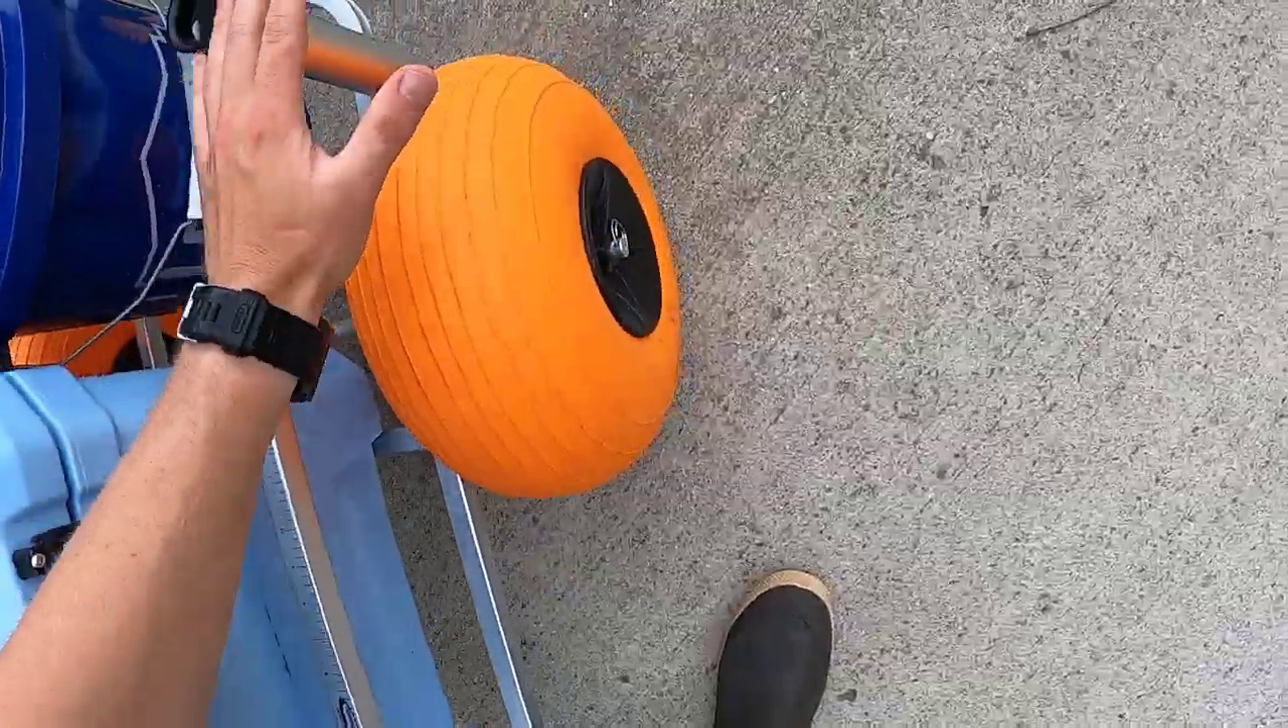All right guys so as you can see we've got our beach tires installed they're secured moving just fine.